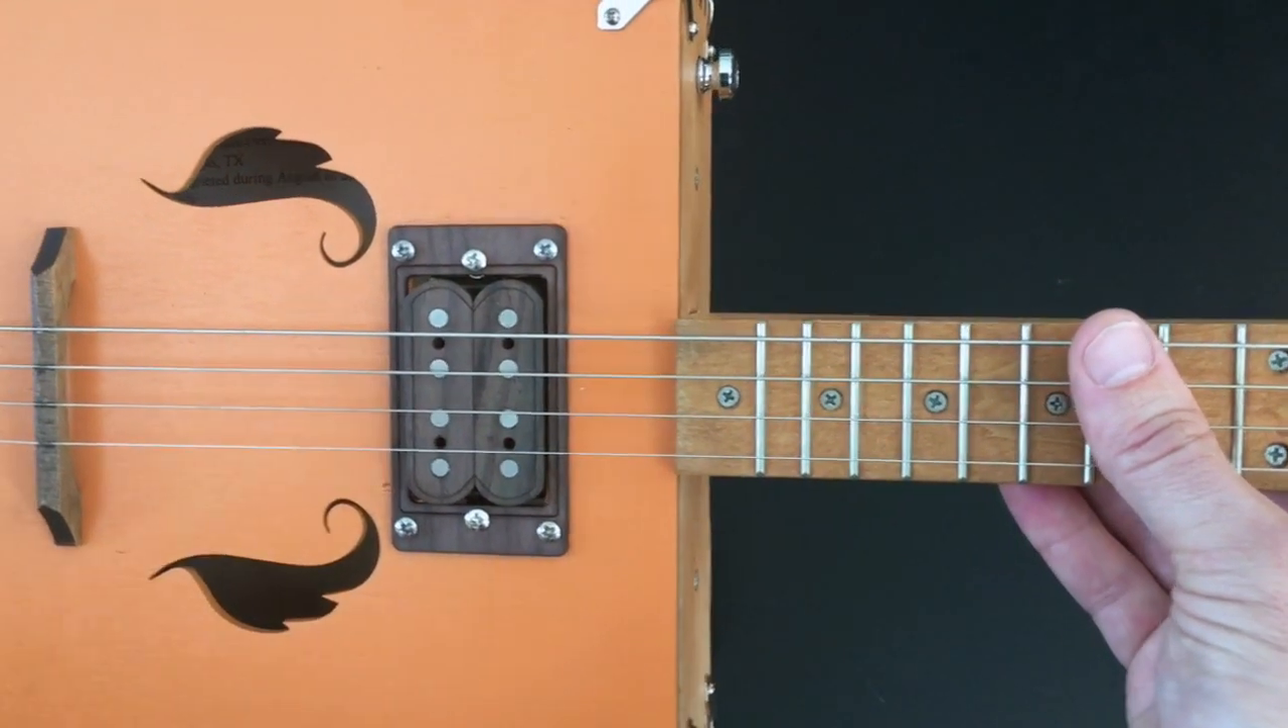You can see that not one of the pole pieces lines up with the strings the pickup is like way too wide if you're using a standard one and a half inch neck here which is what pretty much everybody uses.